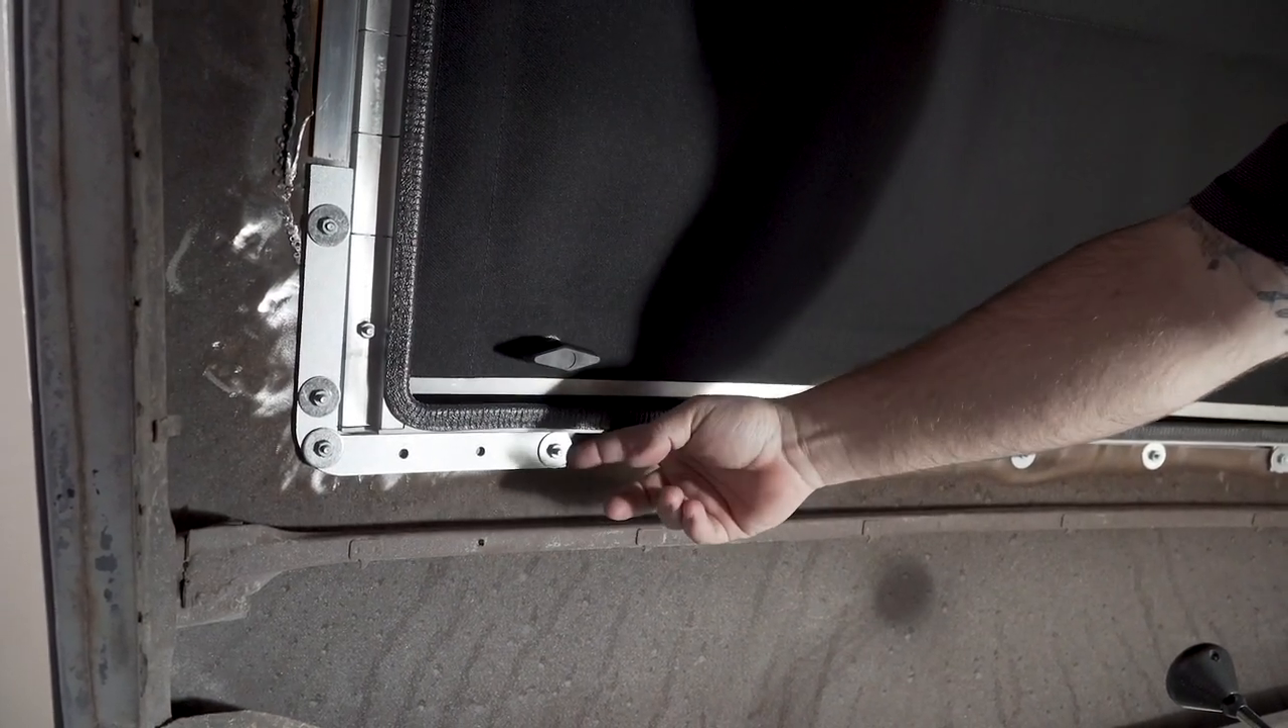As you'll see, the corners are installed on the inside of the vehicle. They will sandwich the roof skin and the frame together.